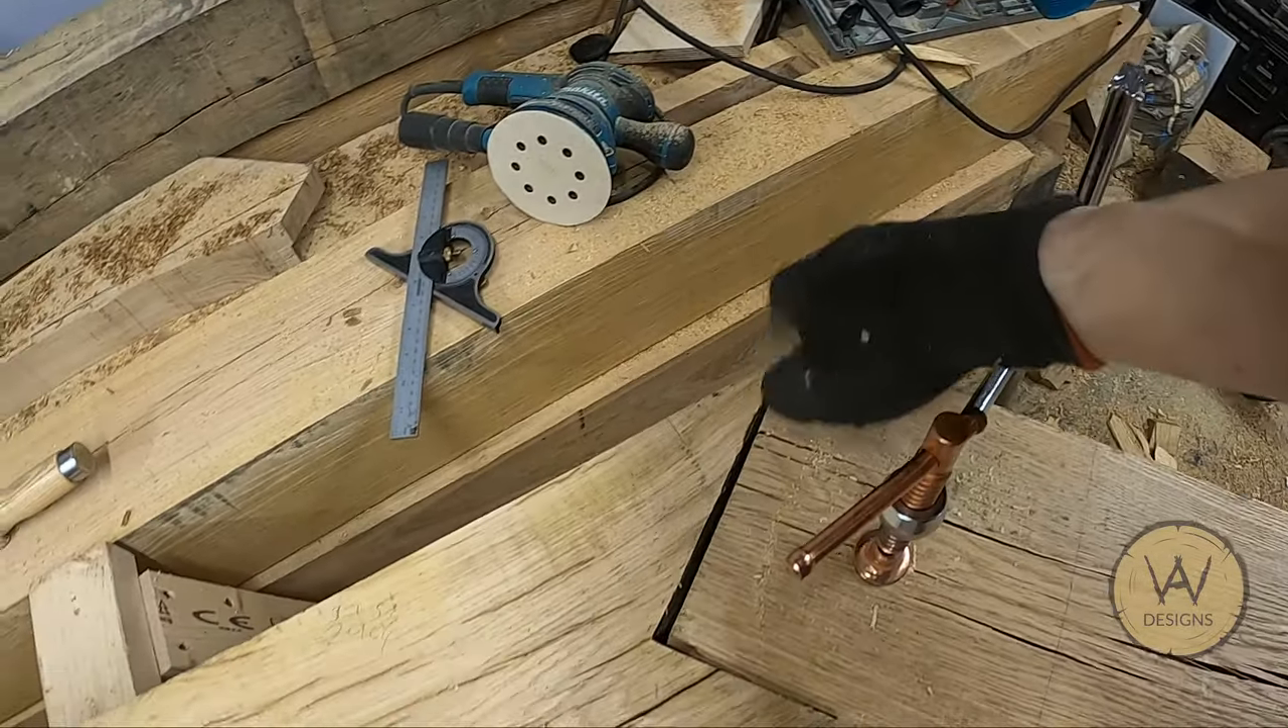It's half lap and a weird half lap. There's a bit of a gap there.